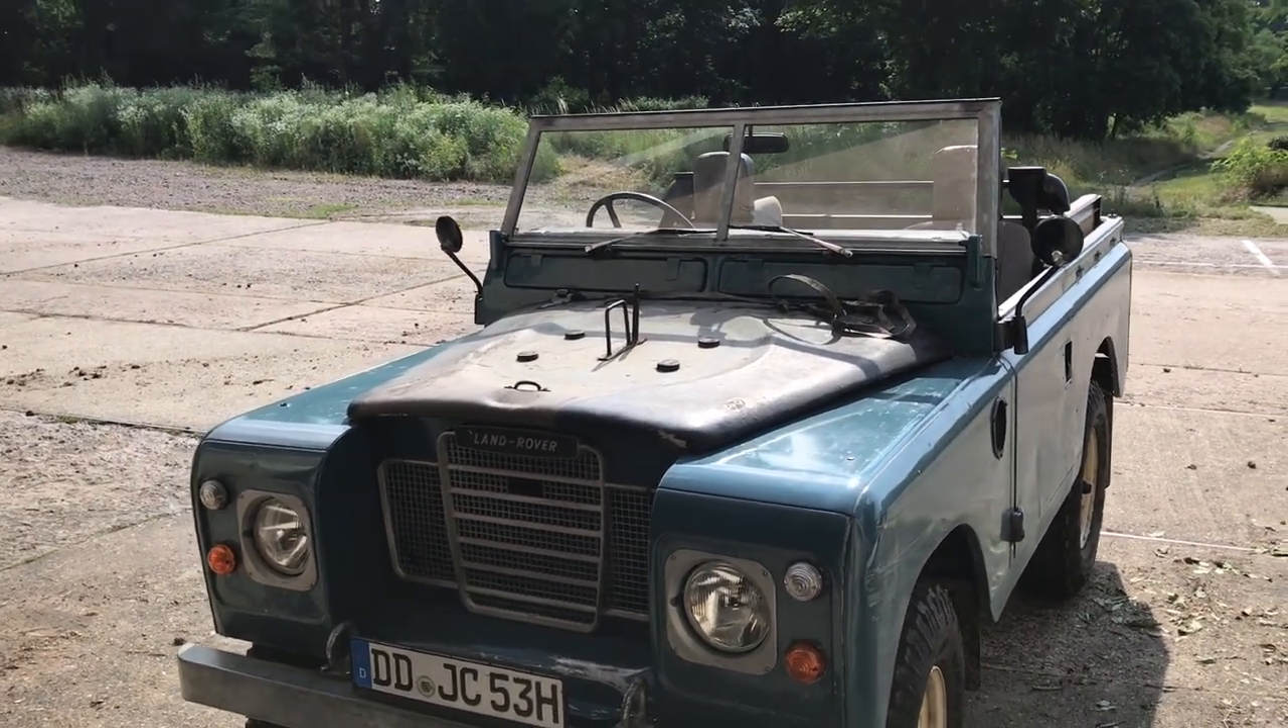Okay, so that is the bonnet on.